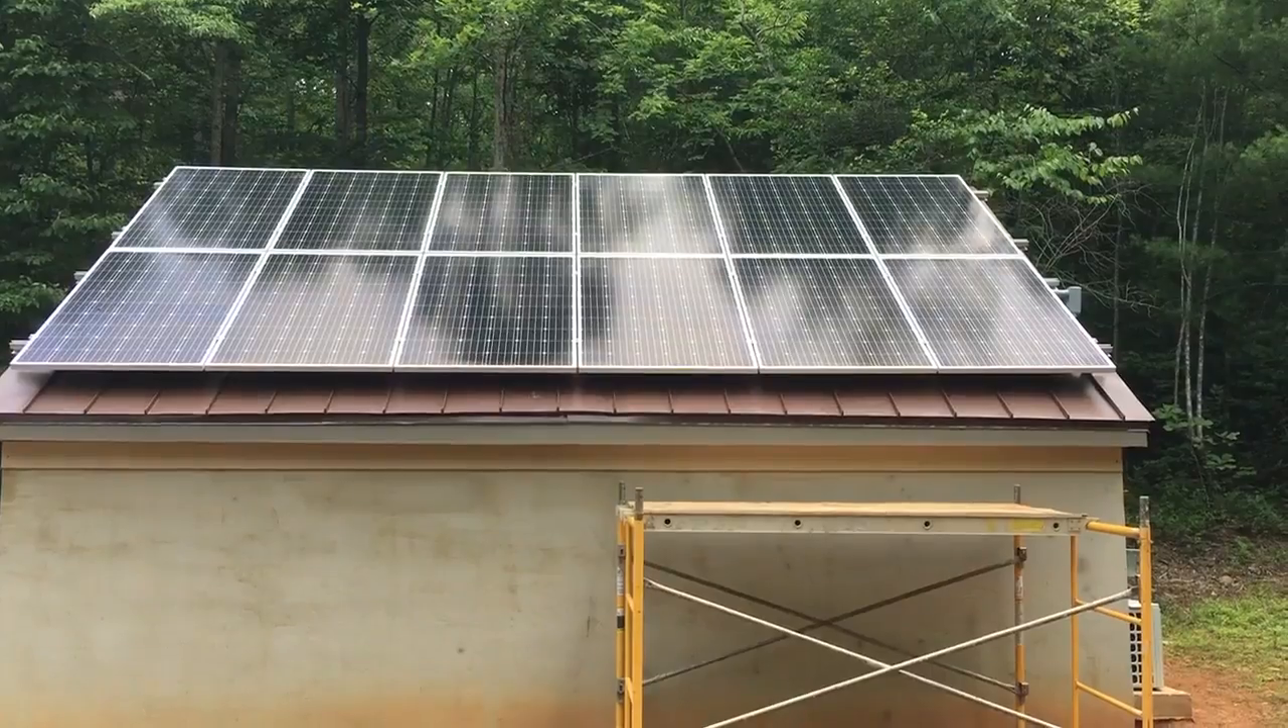So all 12 of the 295 panels are up.